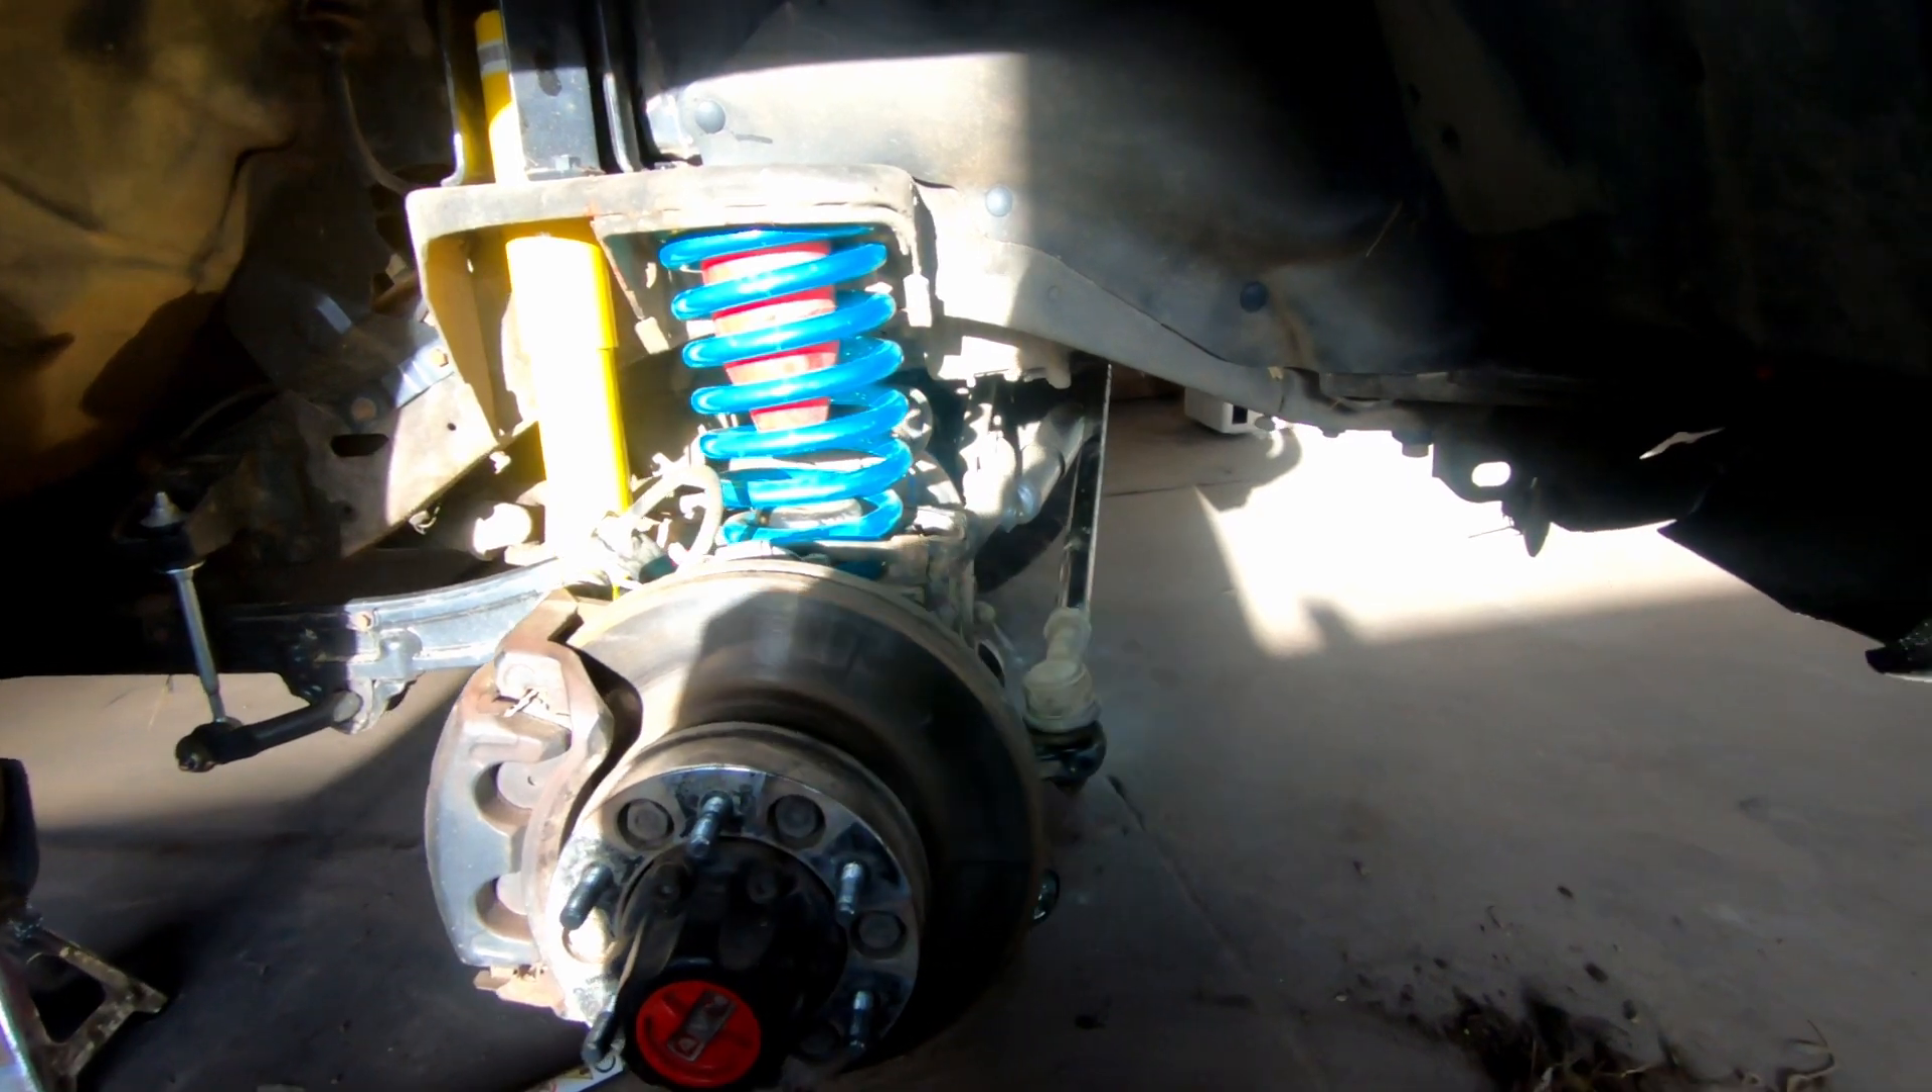Sprężyna siedzi. Amortyzator siedzi. Tylko poskręcać teraz.